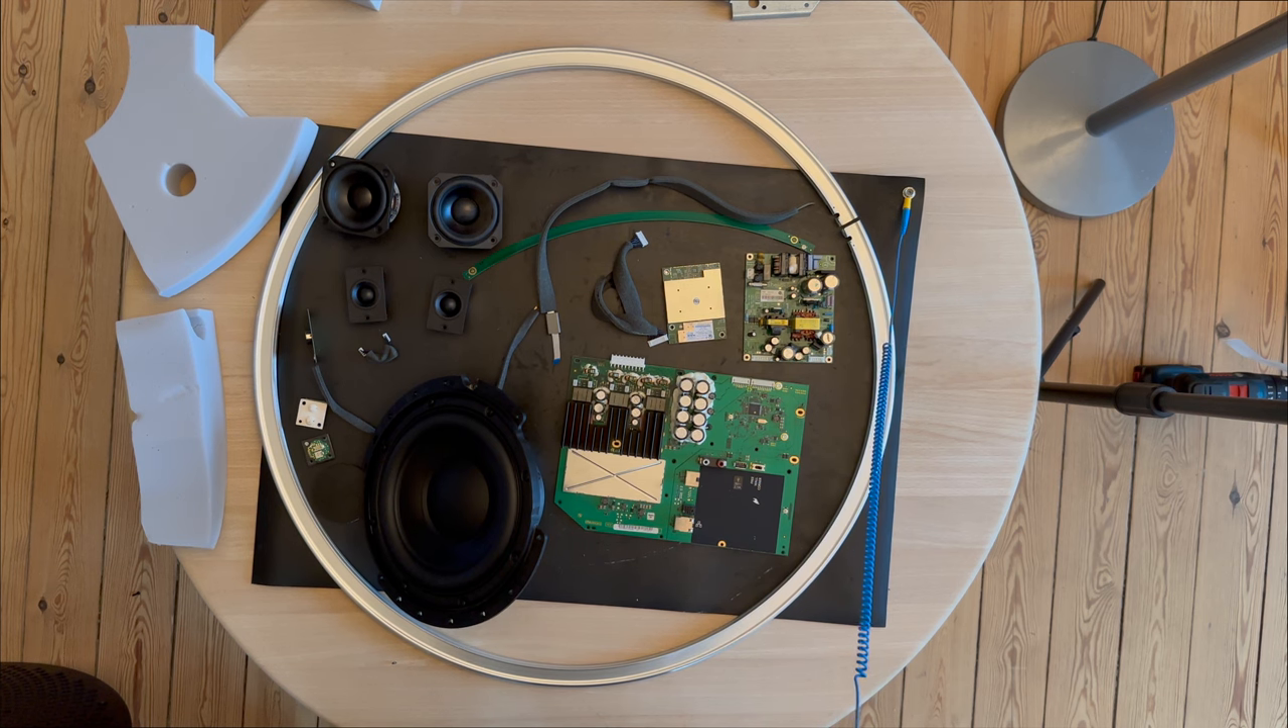So uh we have finally removed all the parts it was actually very easy to remove the parts.